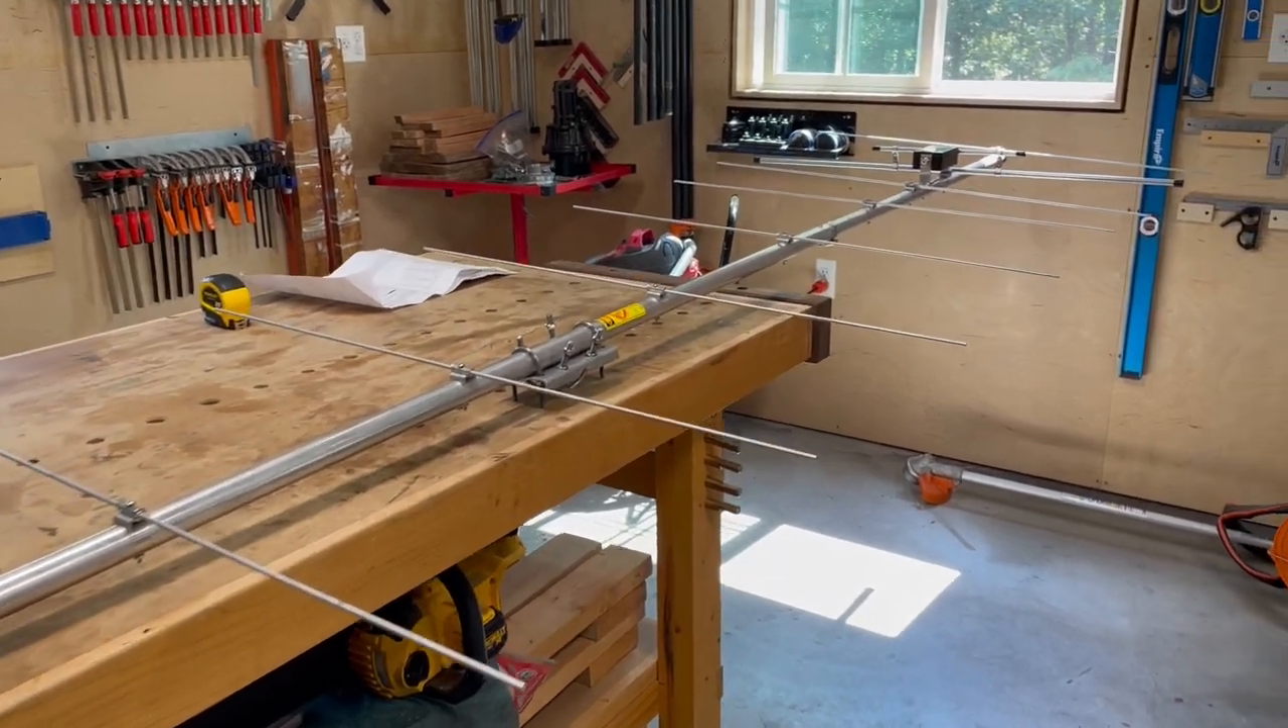All right, I wanted to take a break here and show you that I've gotten the whole antenna put together.